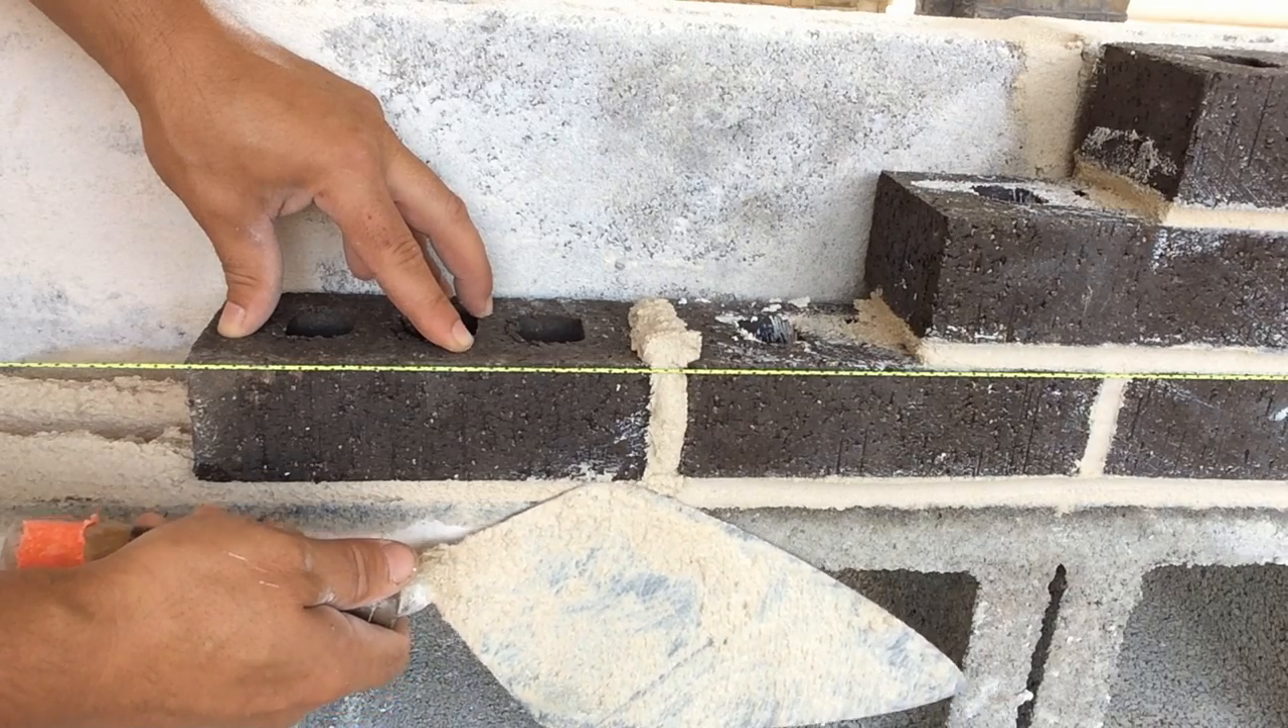The top of the brick looks good with the string line.